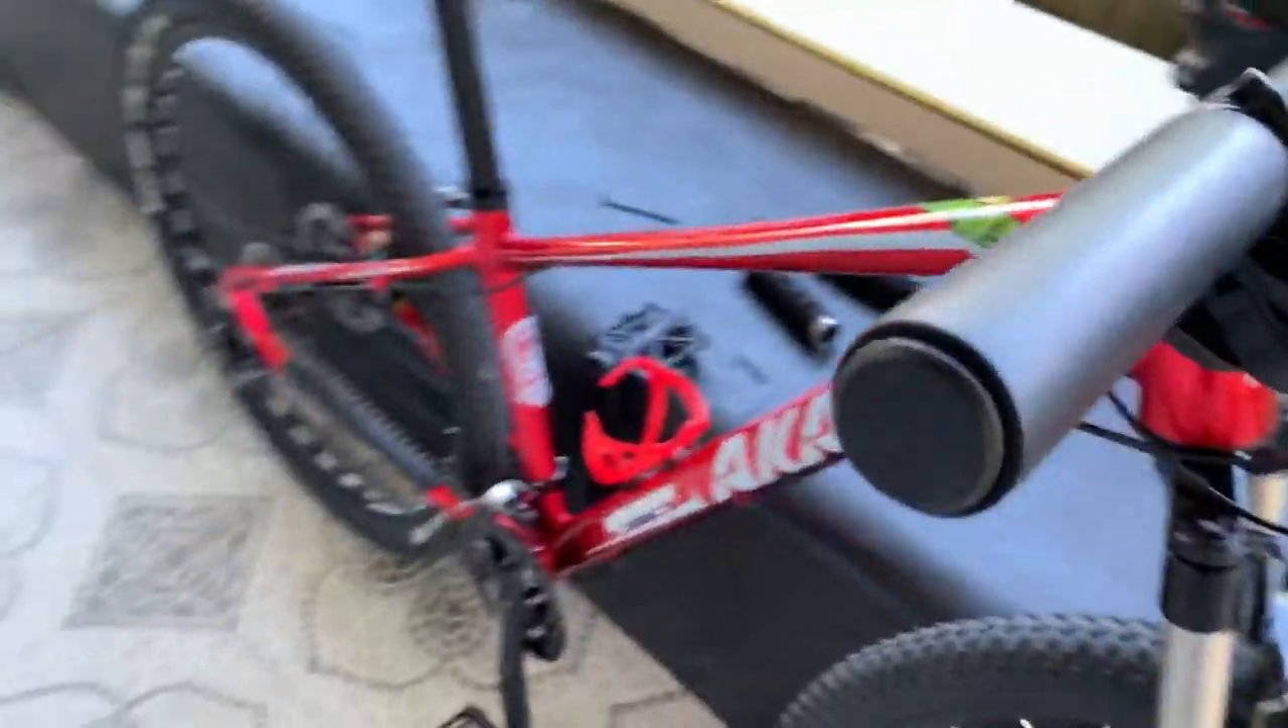So nakabit na po natin yung Silicone grip natin.